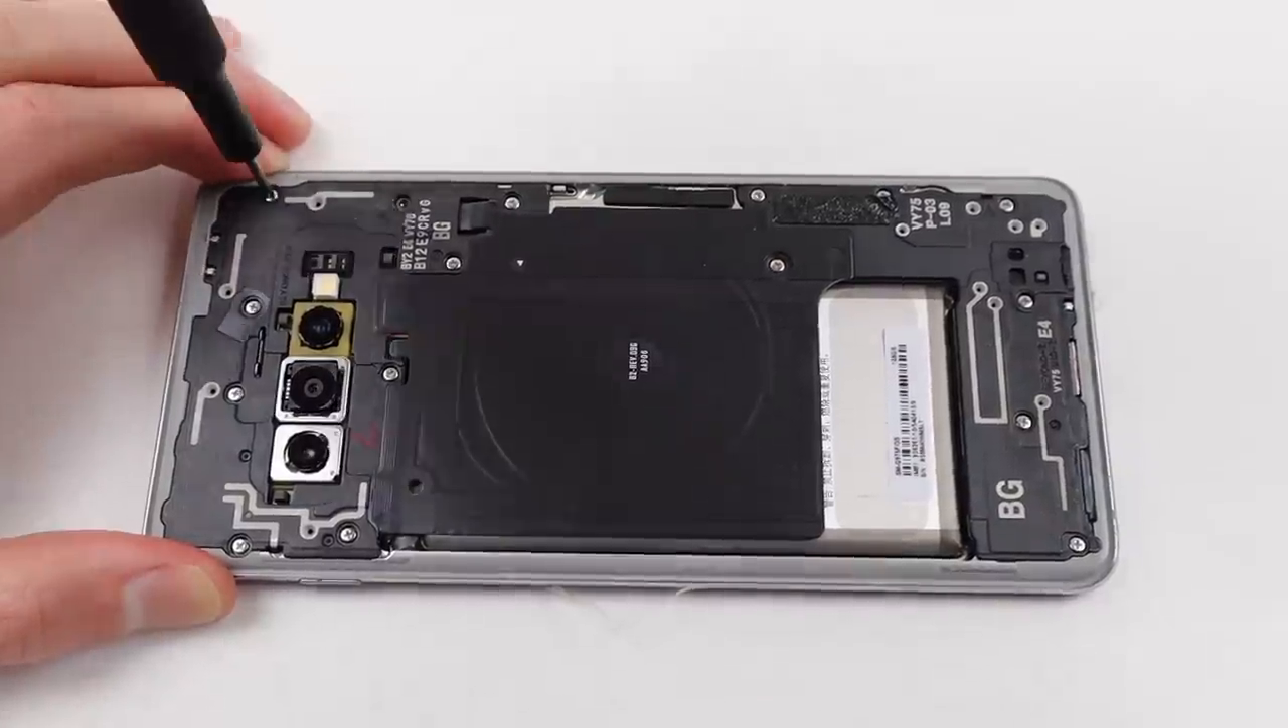With enough luck, I was able to remove the back panel entirely without a single crack.